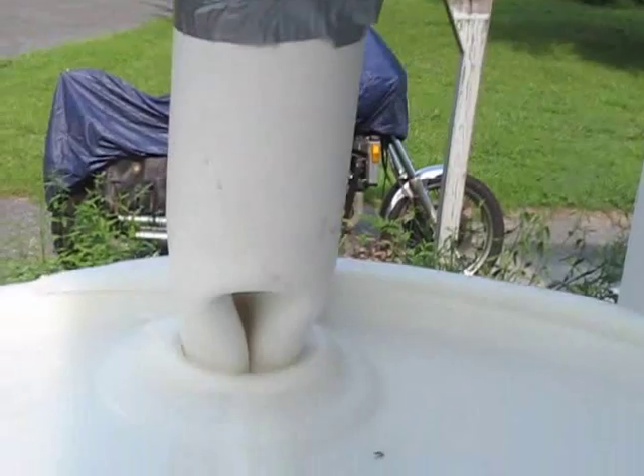Now the hole going into the barrel was smaller than the pipe.